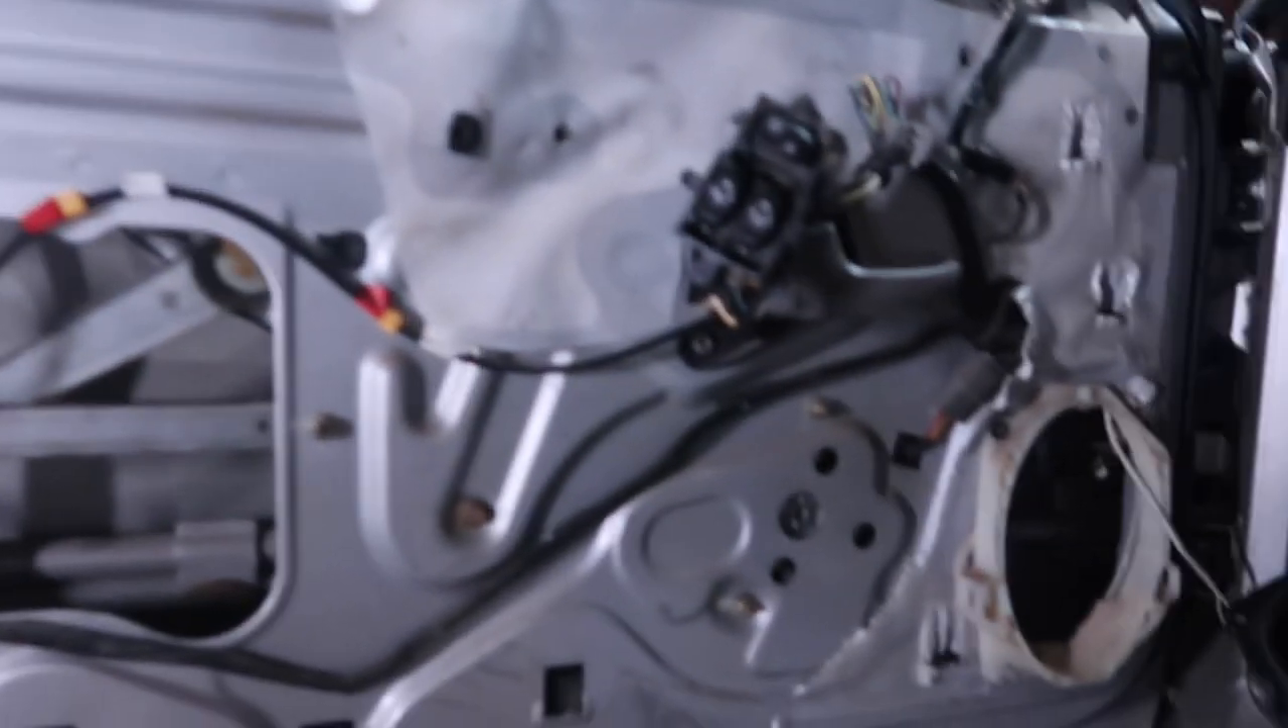So now that the door panel is off, this is what we're working with right here.